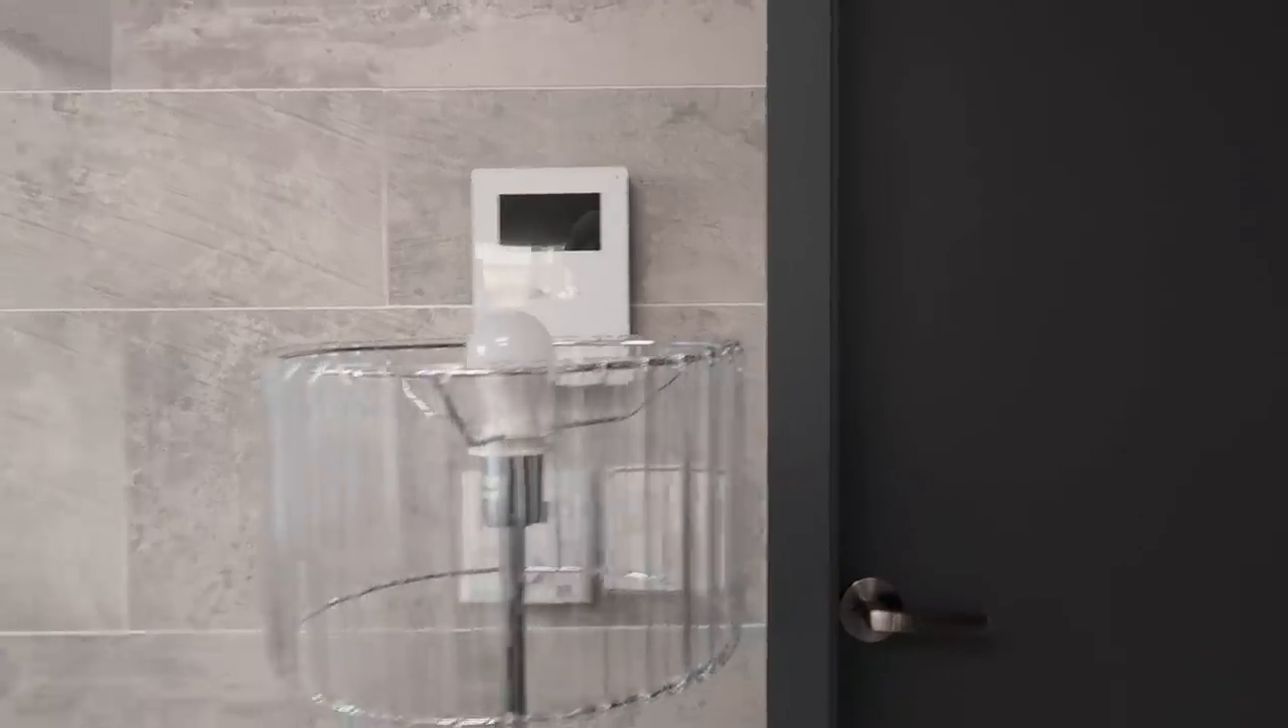It's kind of strange that the light bulb is sticking out up here.